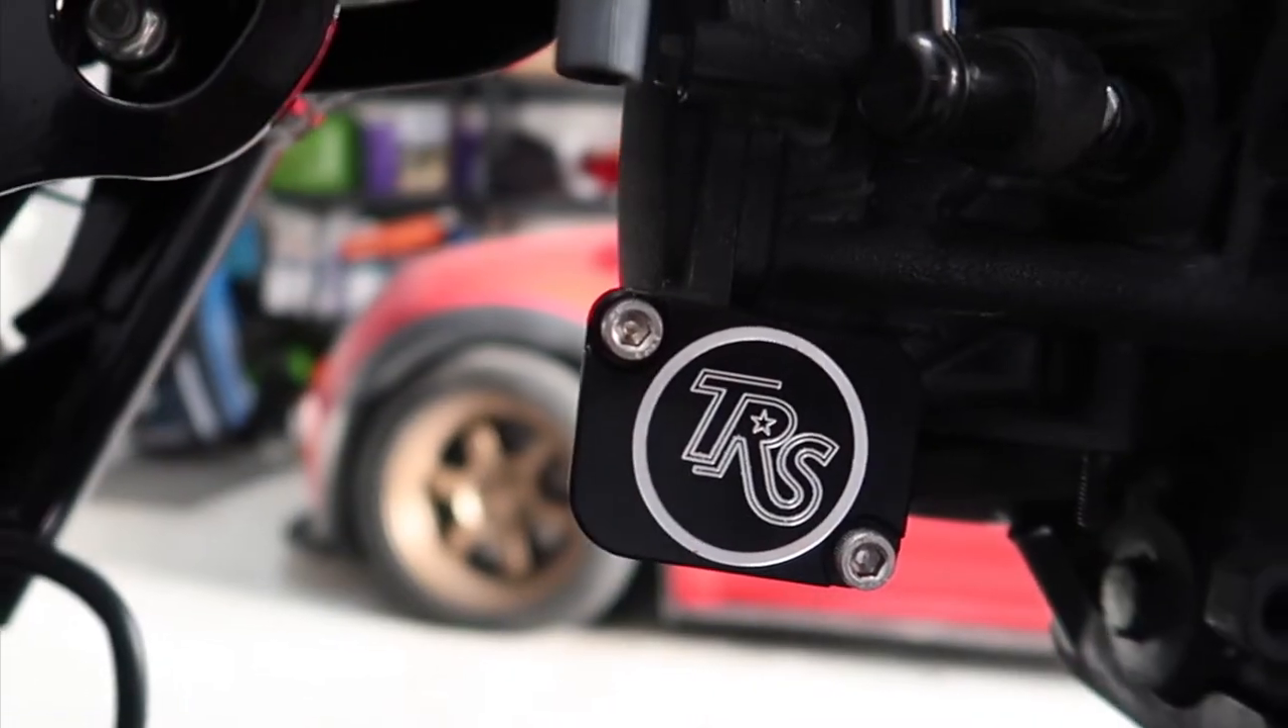So now you can see the TRS power valve is installed.